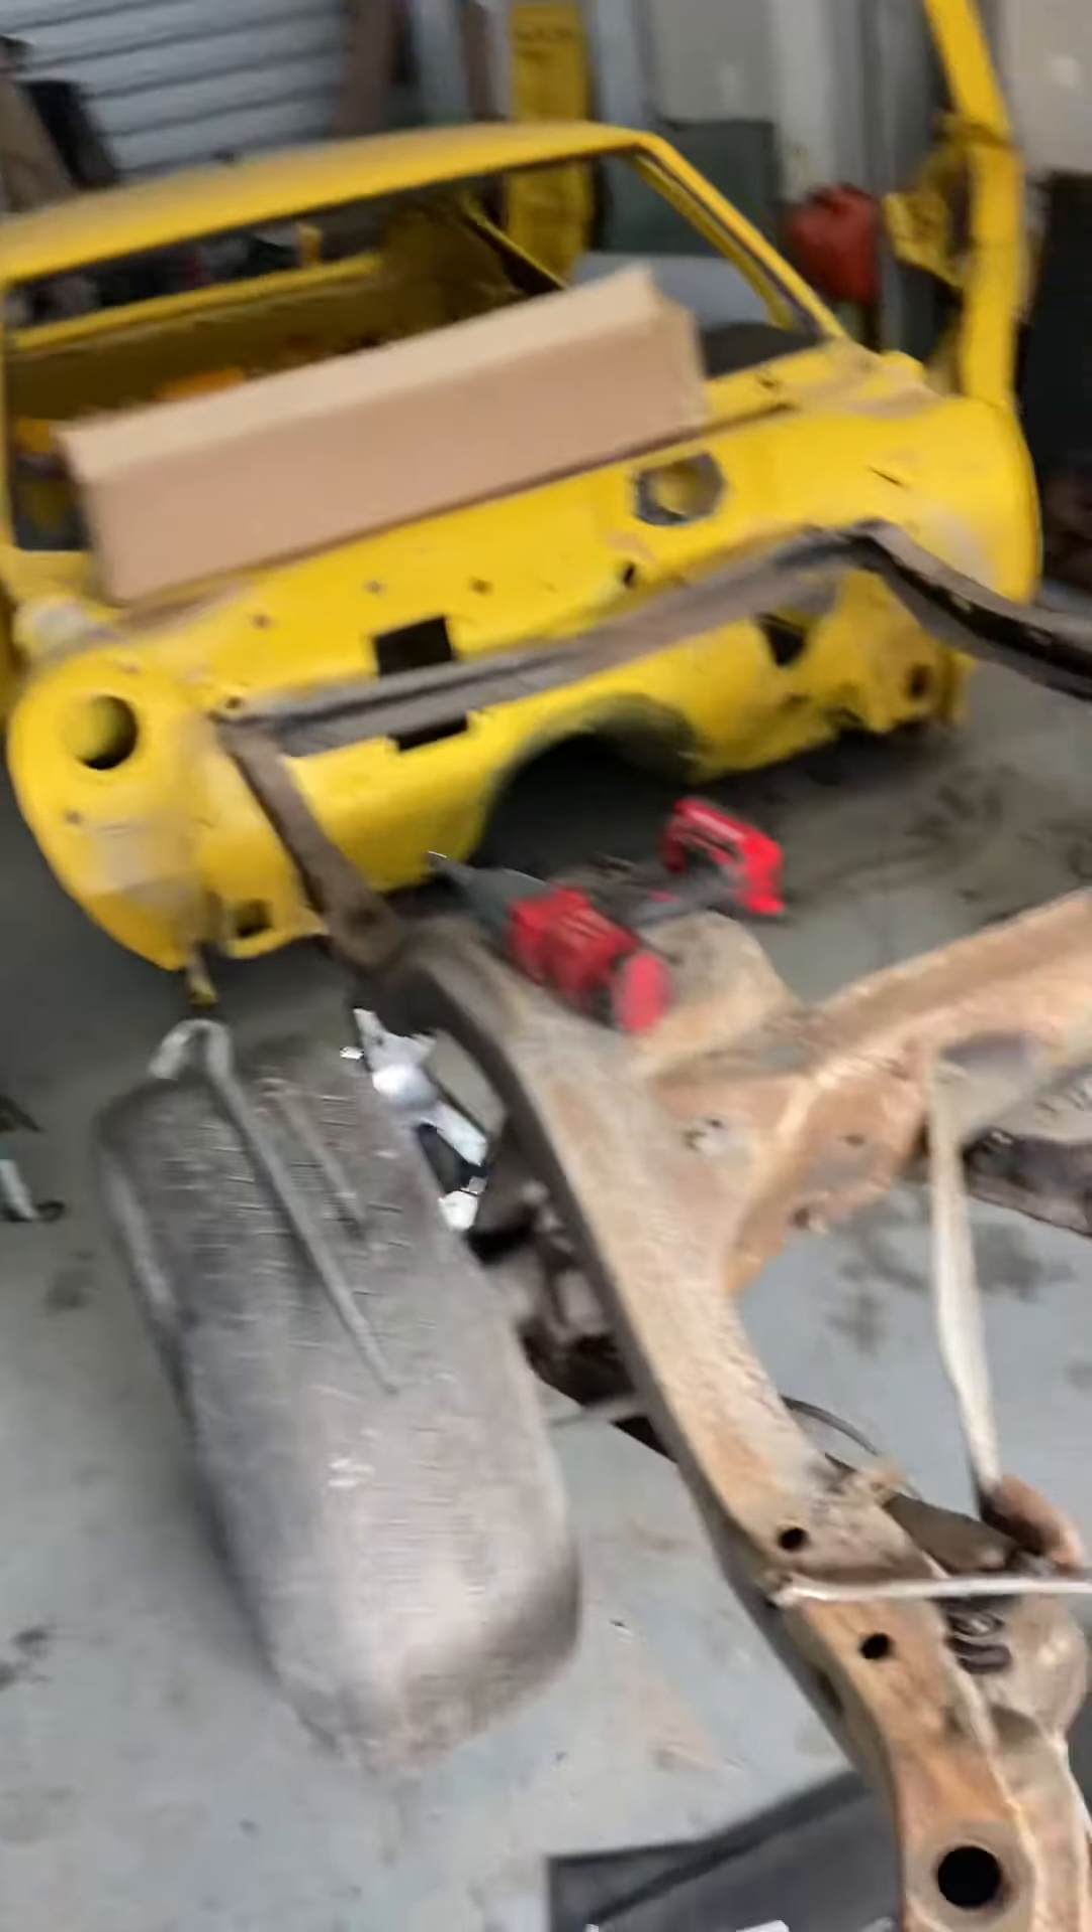All right so i've got the body off as anybody can see the body's off the frame.